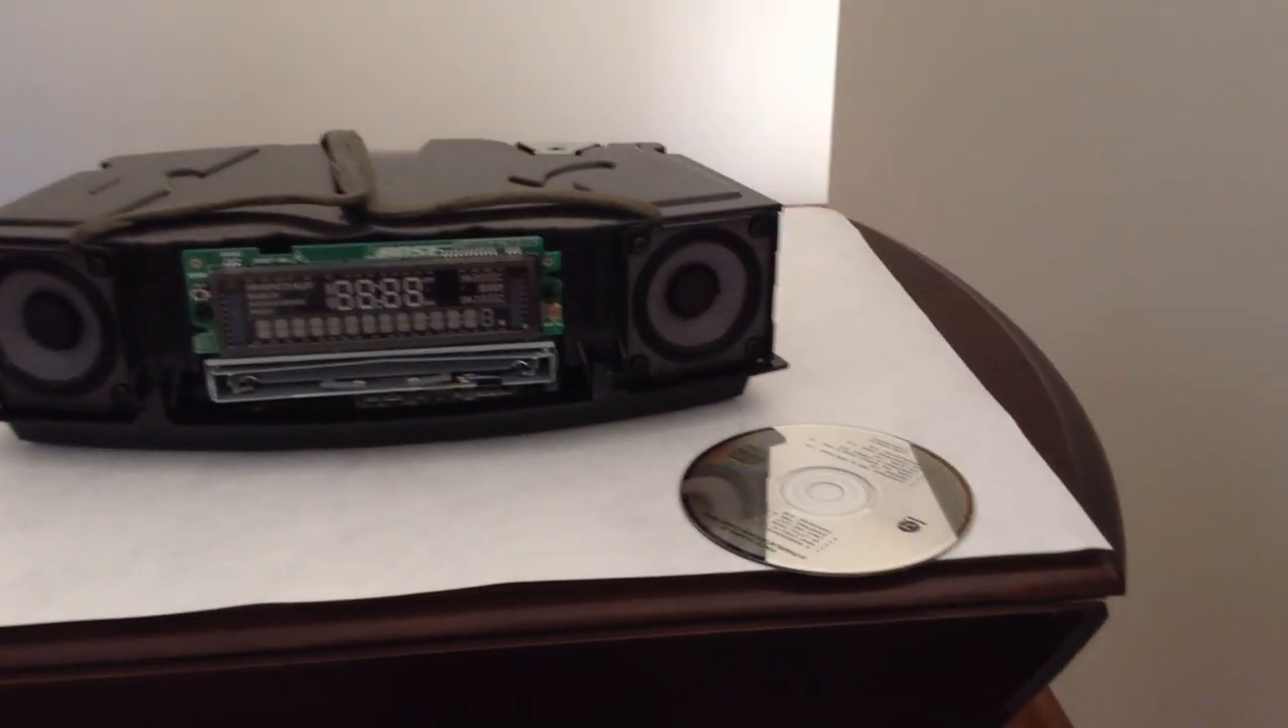The radio is pretty much put back together, except for the top cover.